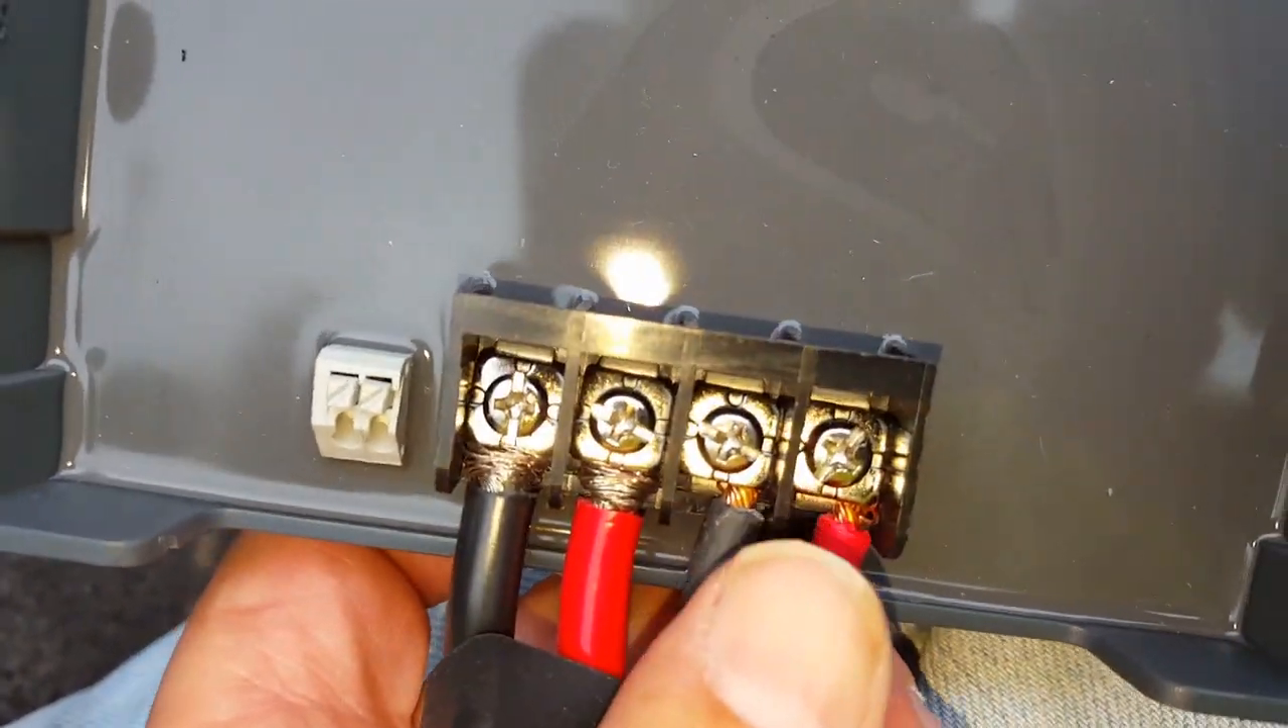Okay, I have the four wires attached.